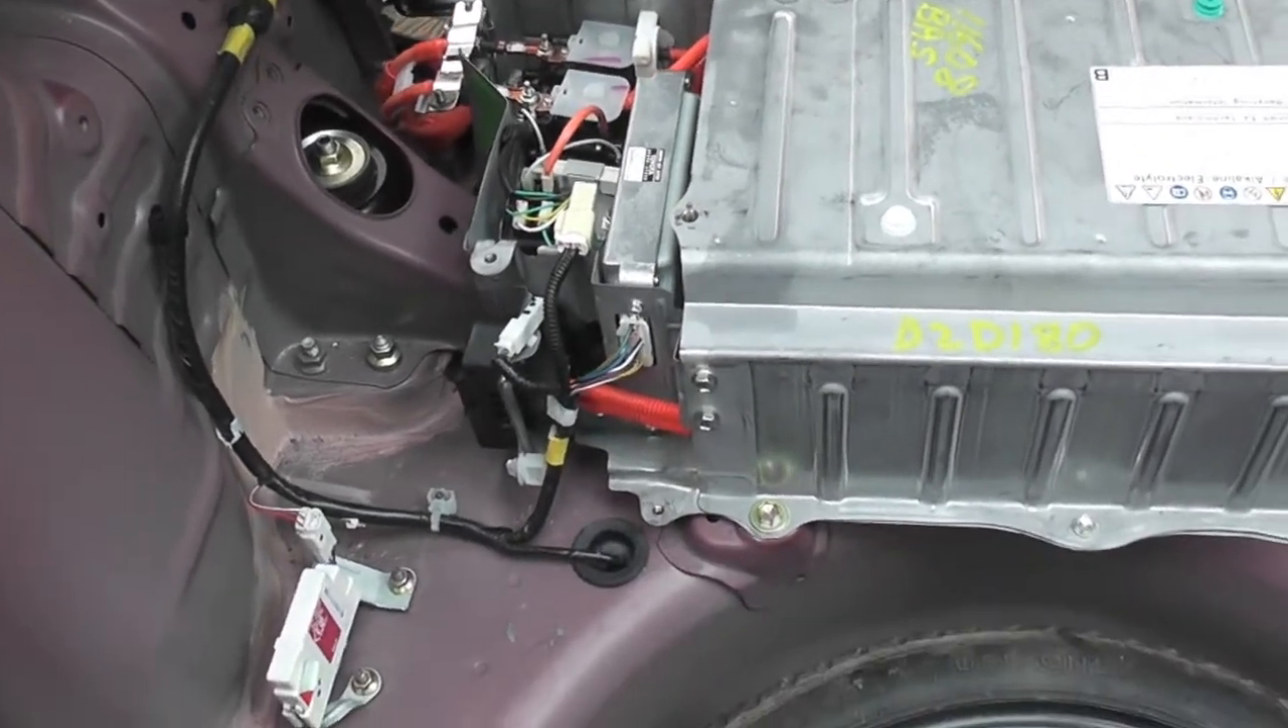Okay, I've got the remanufactured hybrid battery in place in my Gen 2 Prius.